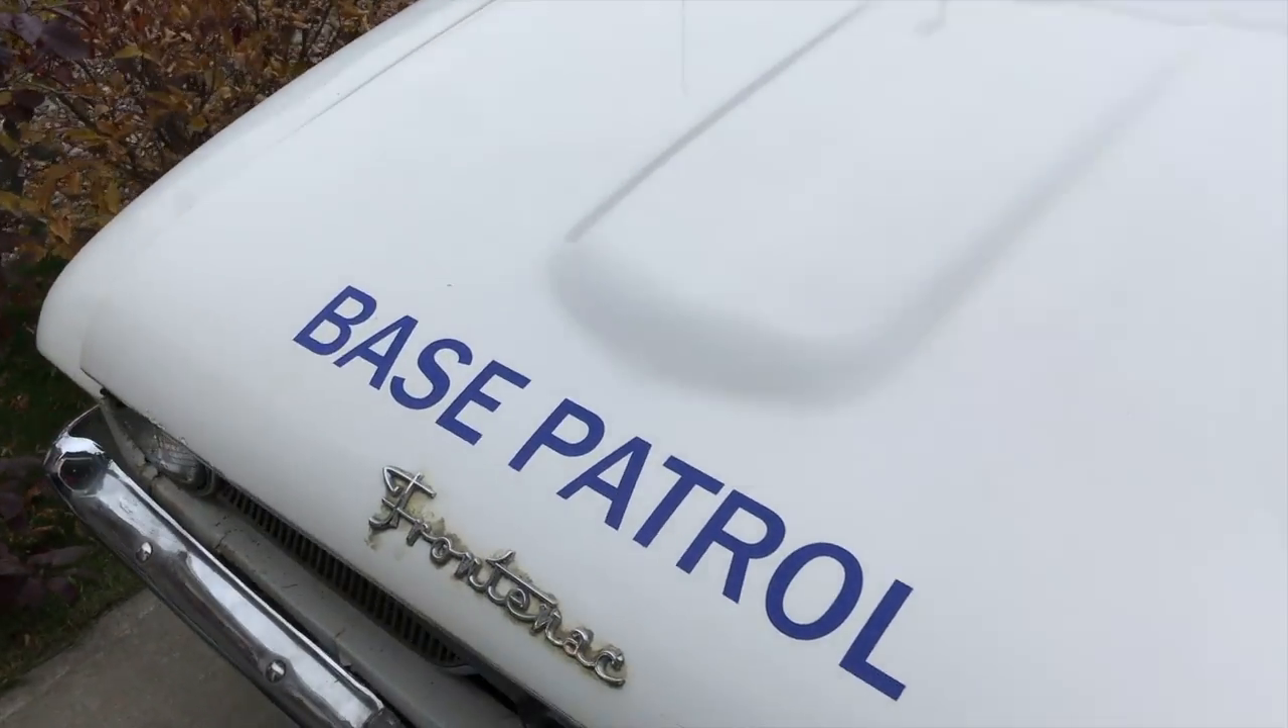You can see I've got some of the decals started here already.